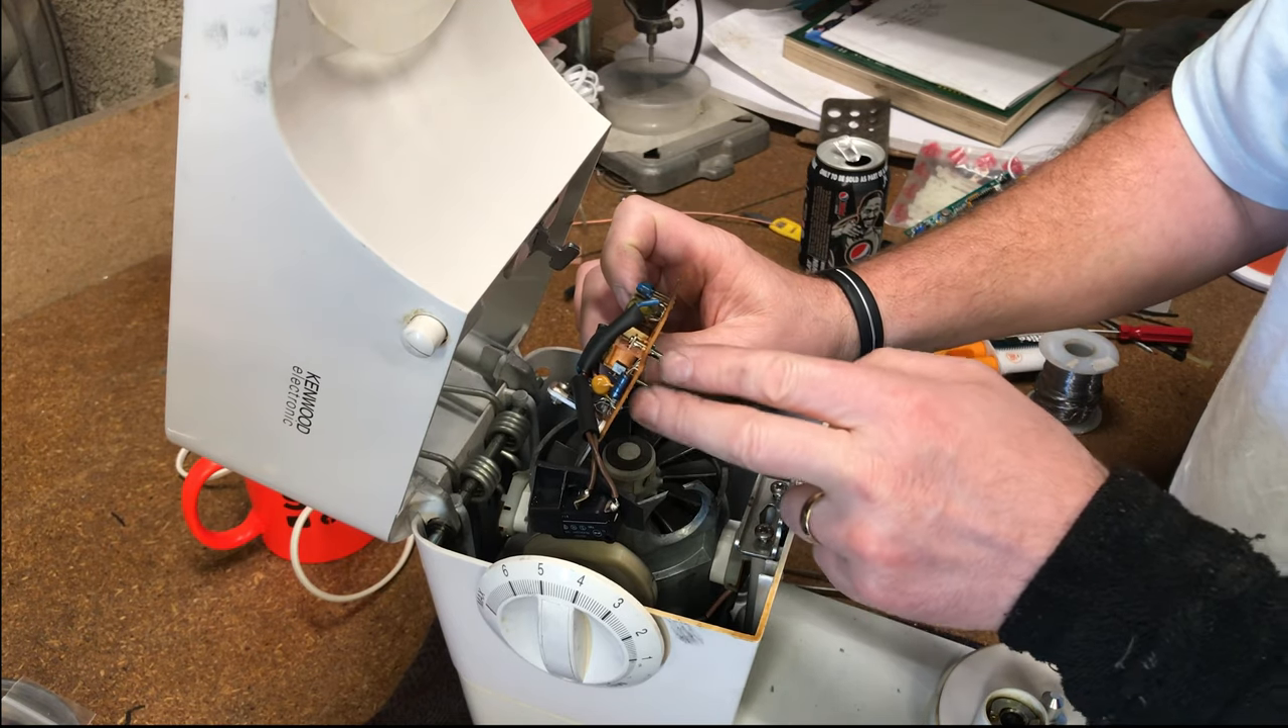Got the back off we've exposed the printed circuit board.